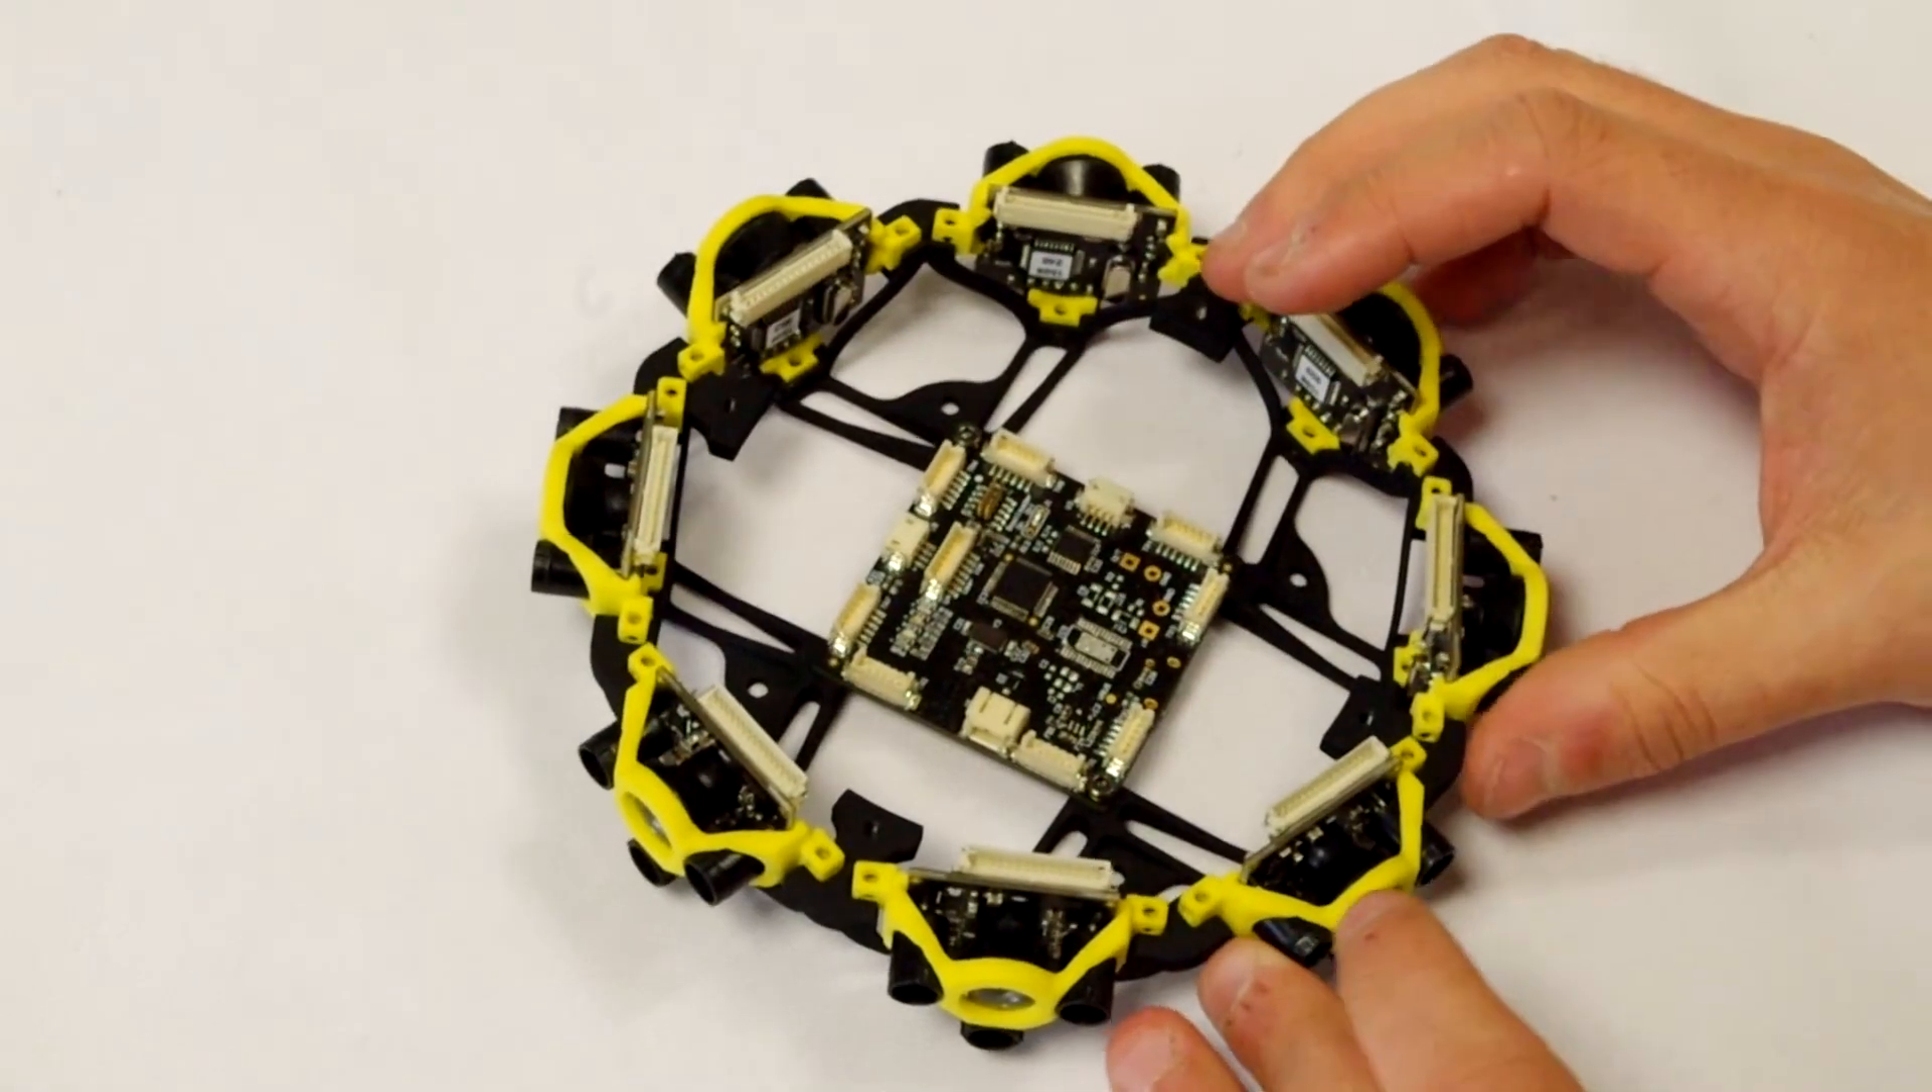So, now when you have placed all your sensors, you should have a device that looks like this one.